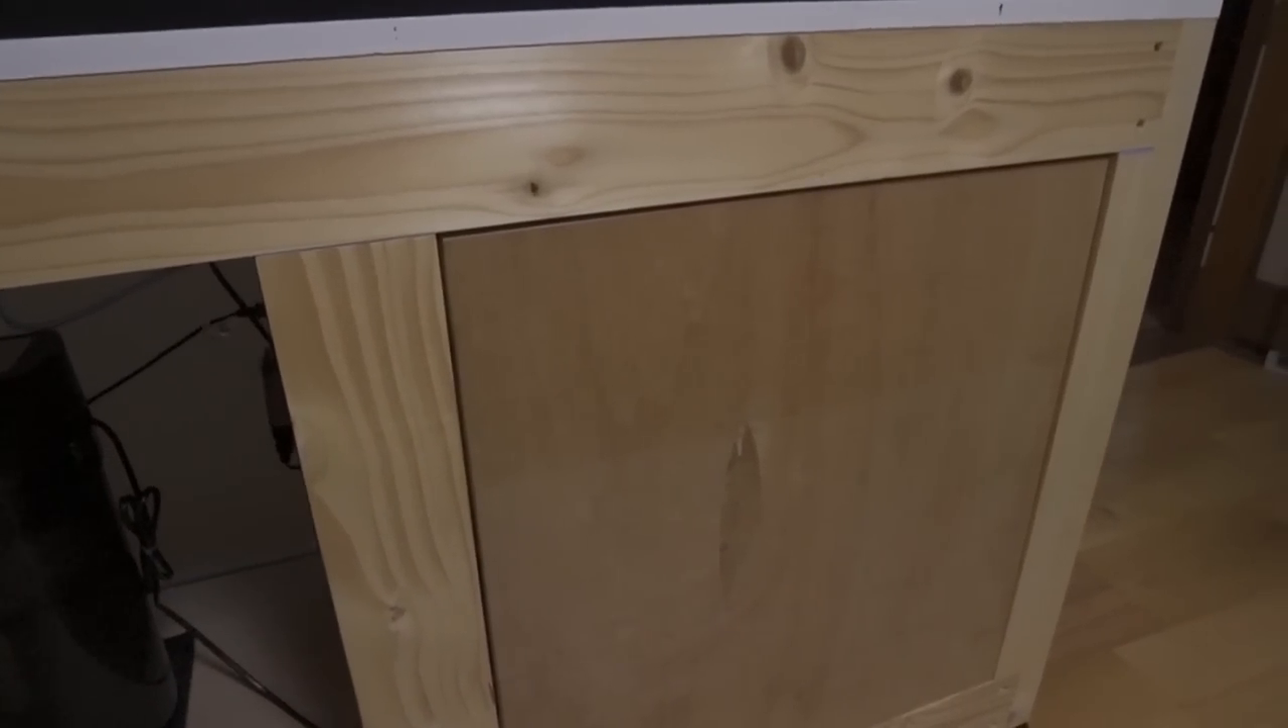I've got some glue on my hand but yeah so we've got the door set up in place working really nice.